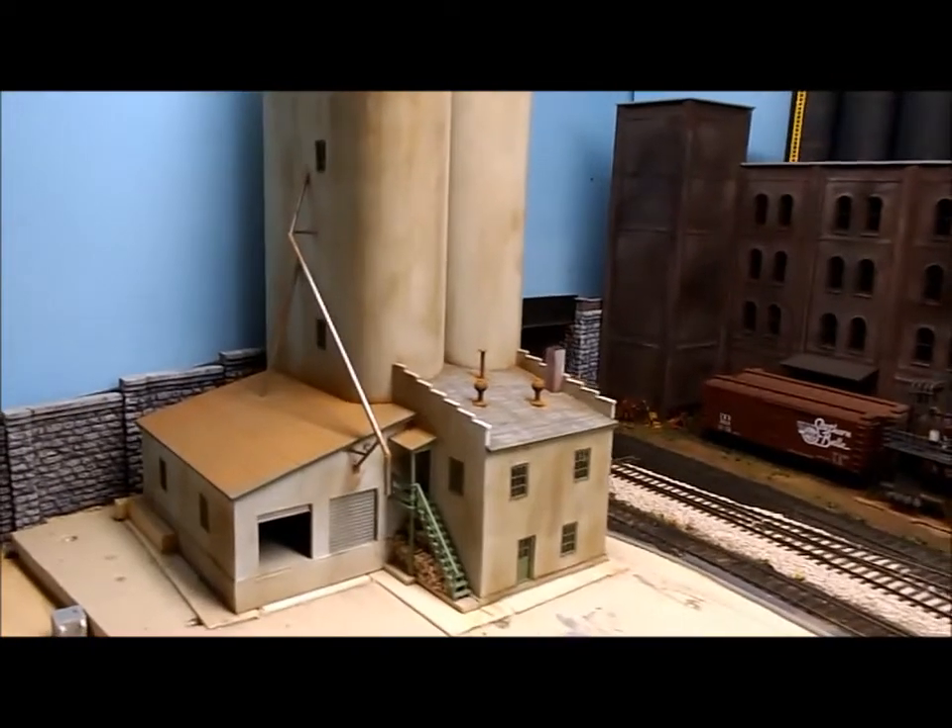Well the structure is back on the layout now I installed all the doors and windows.